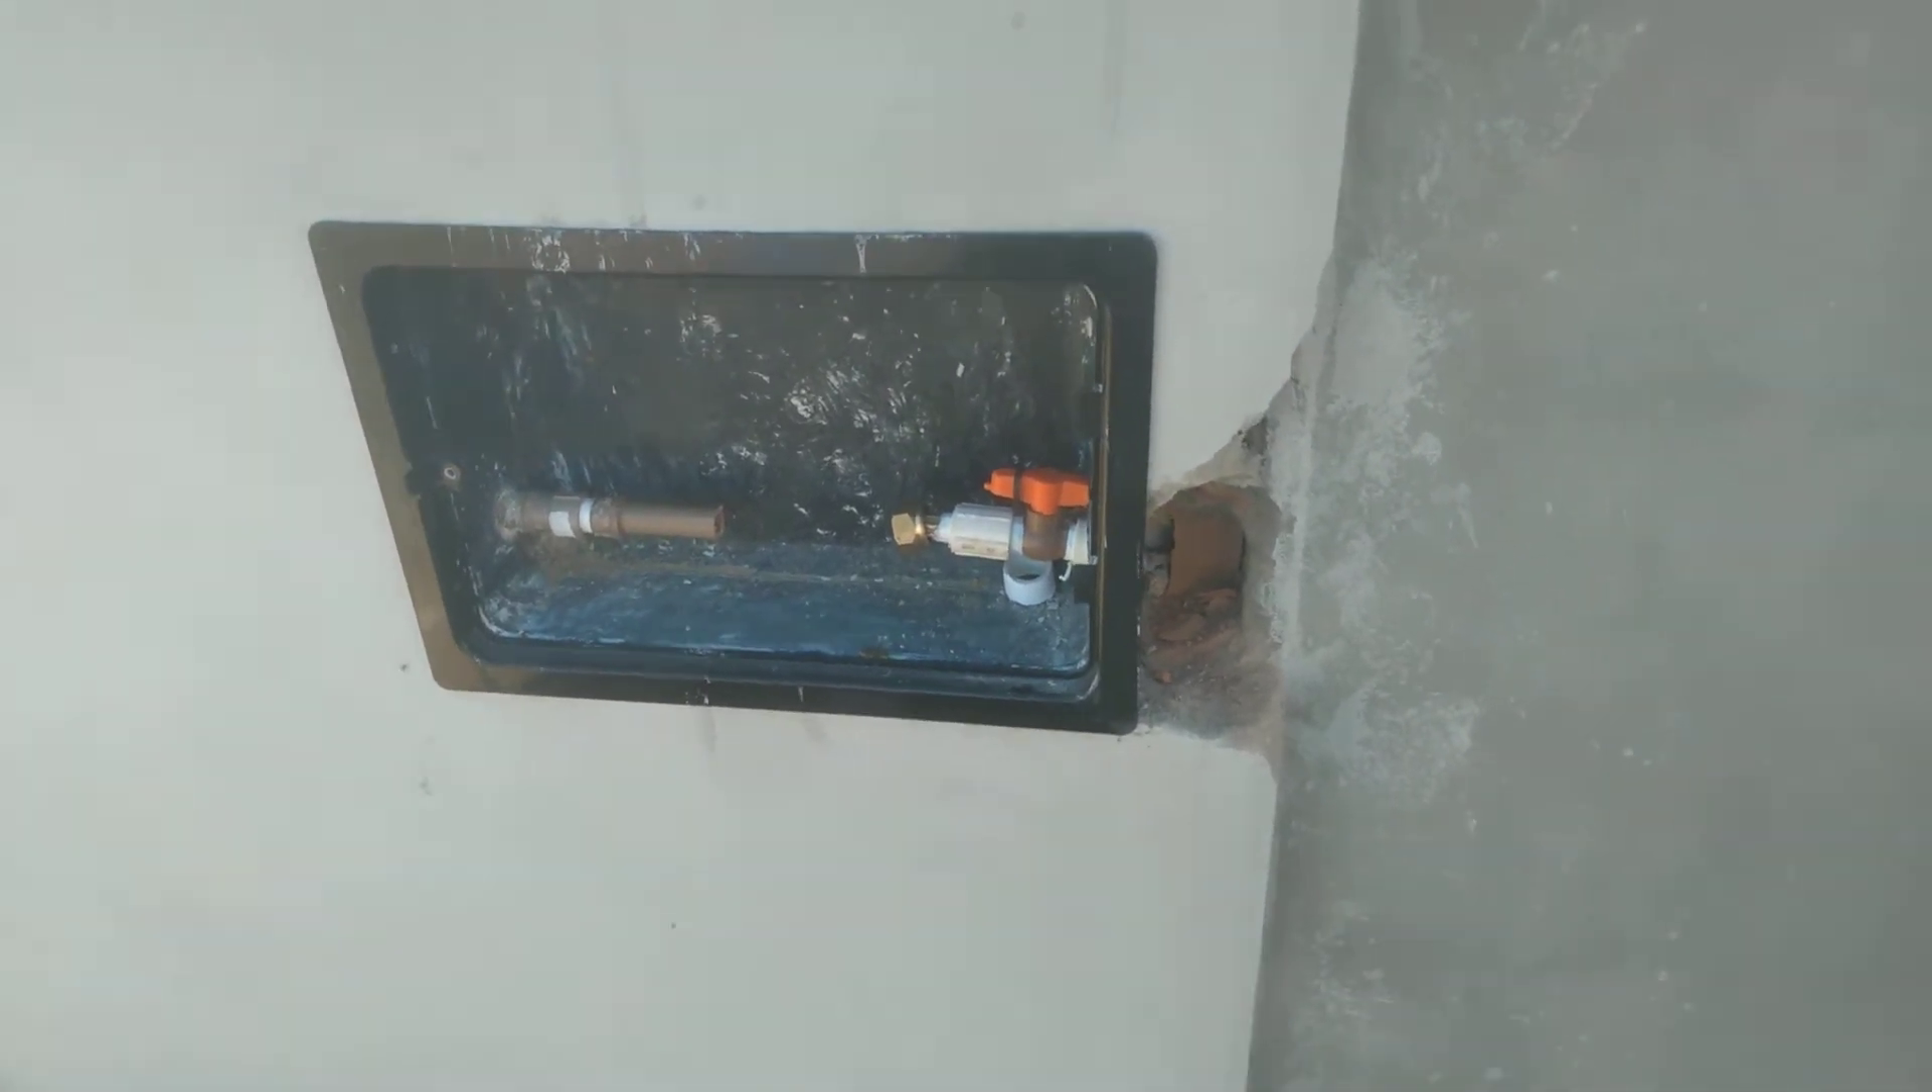Já está instalado aqui o registro, vamos fazer a ligação e colocar aqui o hidrômetro.